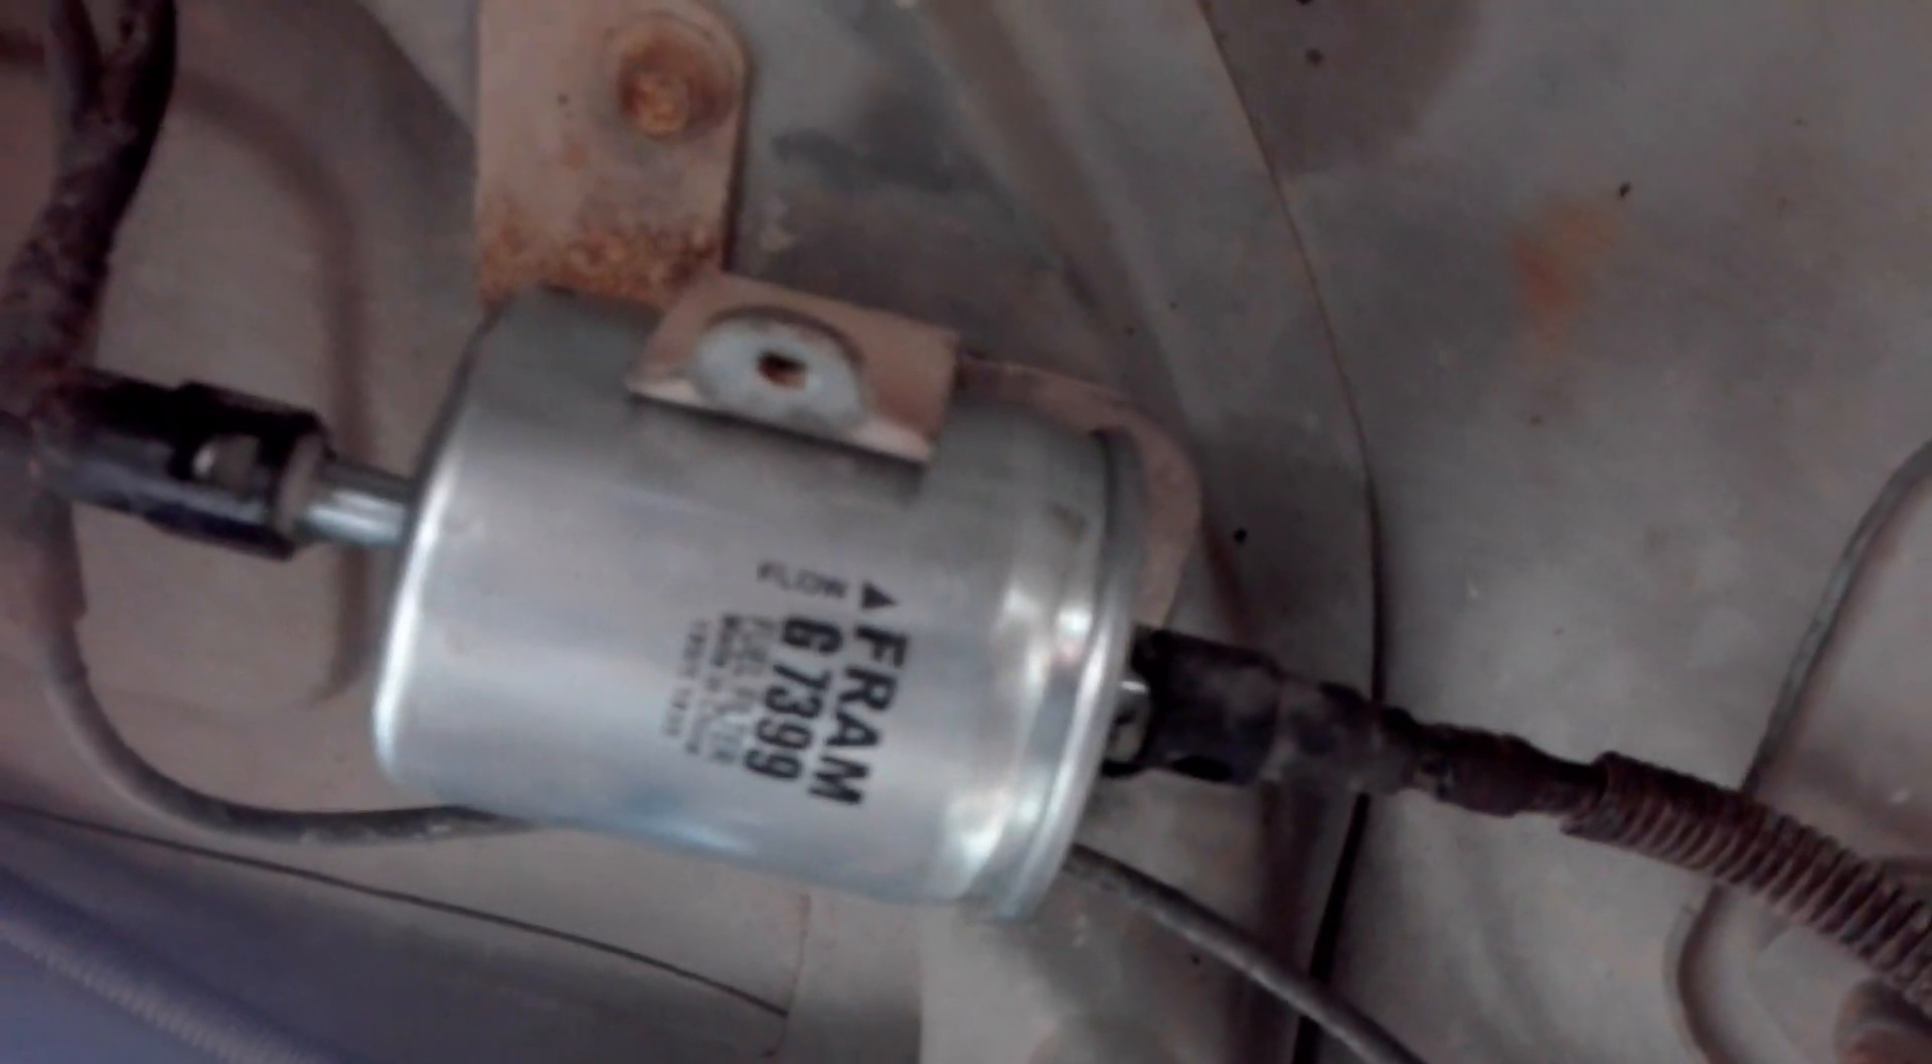Ya está colocado el filtro nuevo.